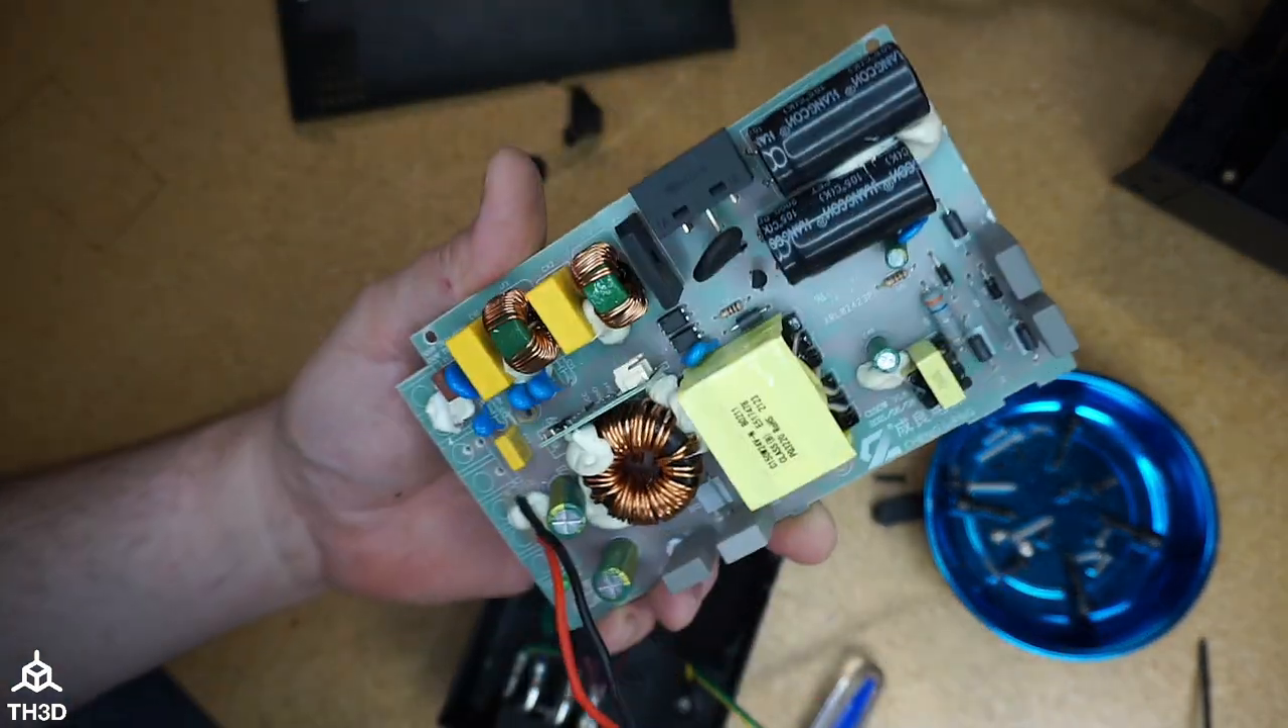And now we have the old power supply board removed from the housing.